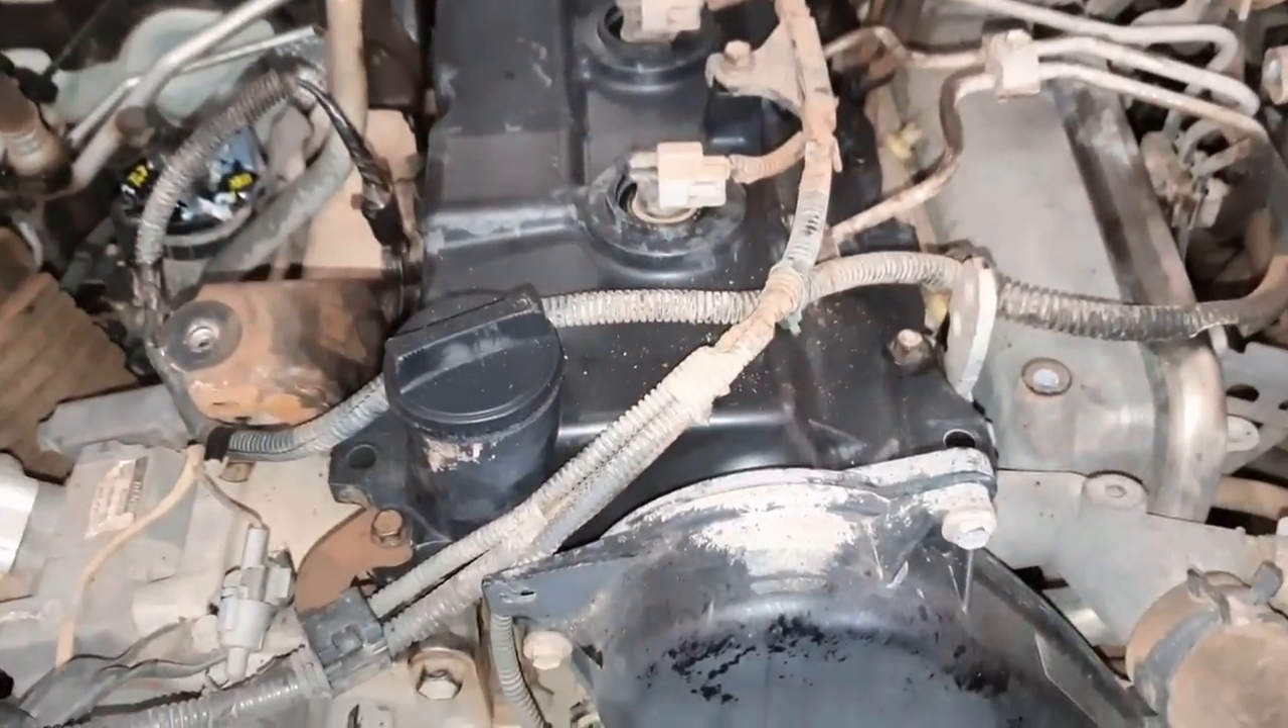A tampa de válvula Encaixada No cabeçote Moçada Olha aqui Beleza.